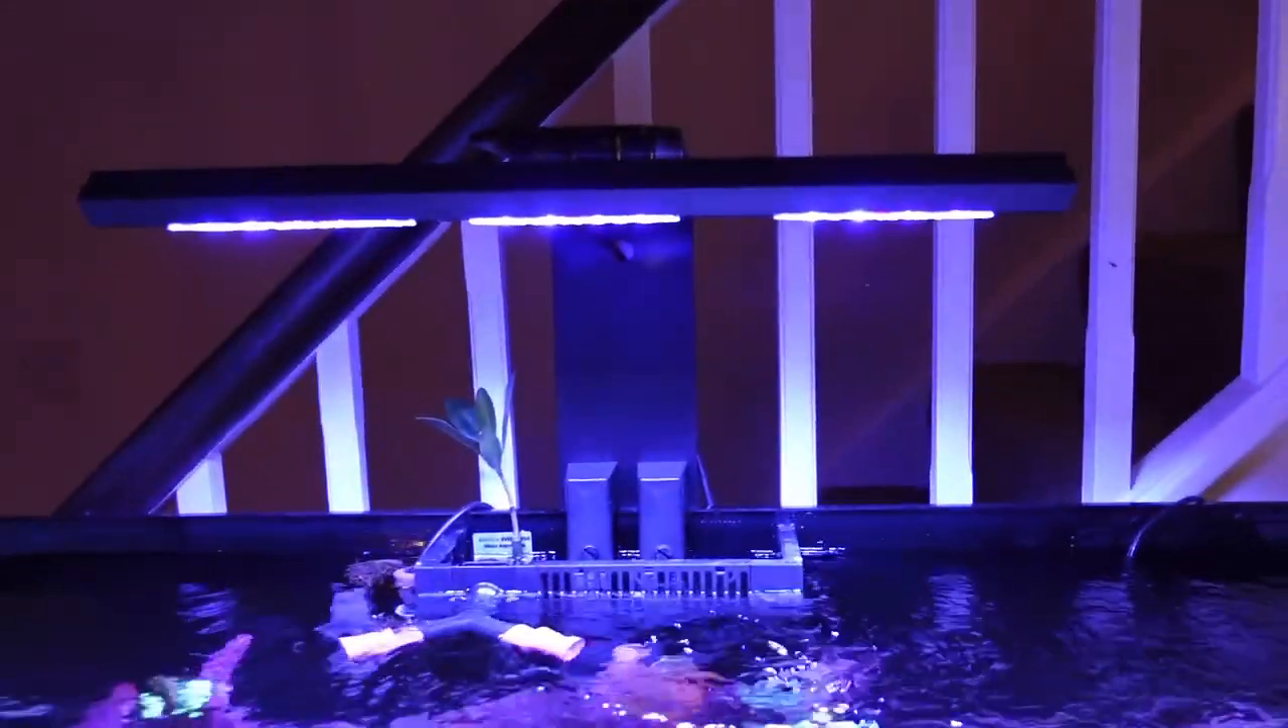So the mounting arm is now up as you can see.